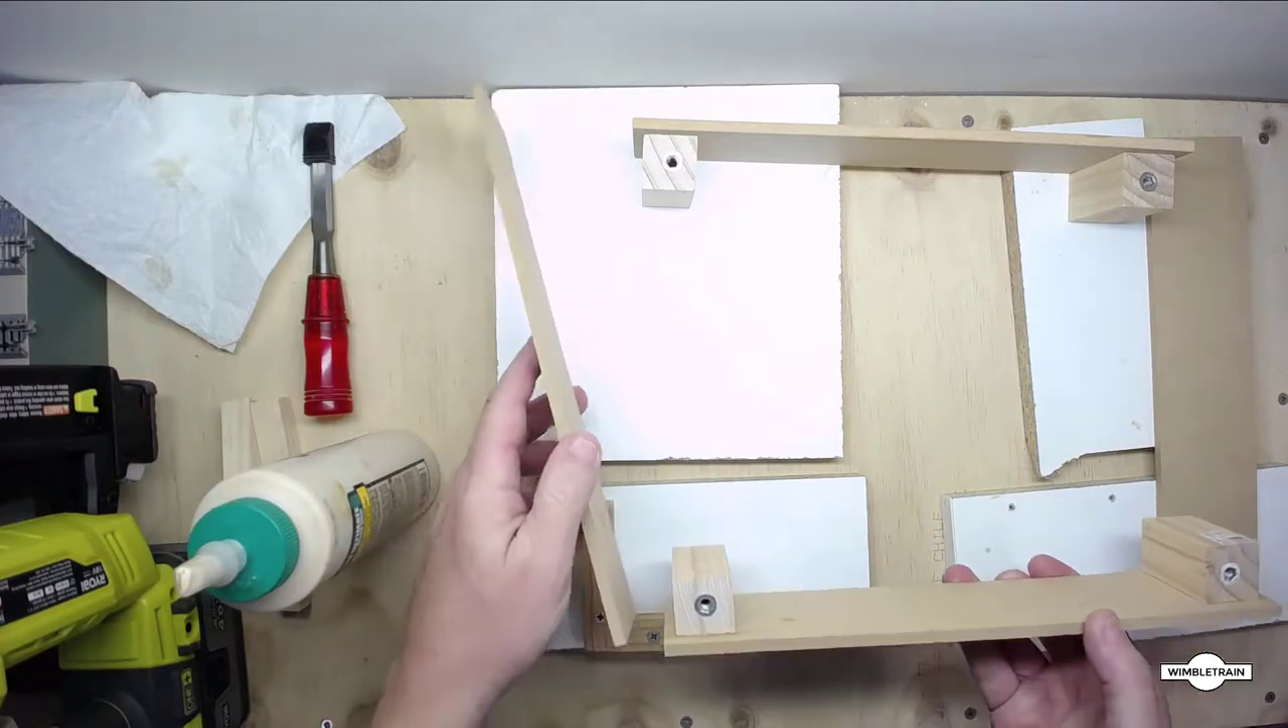Now we've got our corner pieces nailed and glued on.